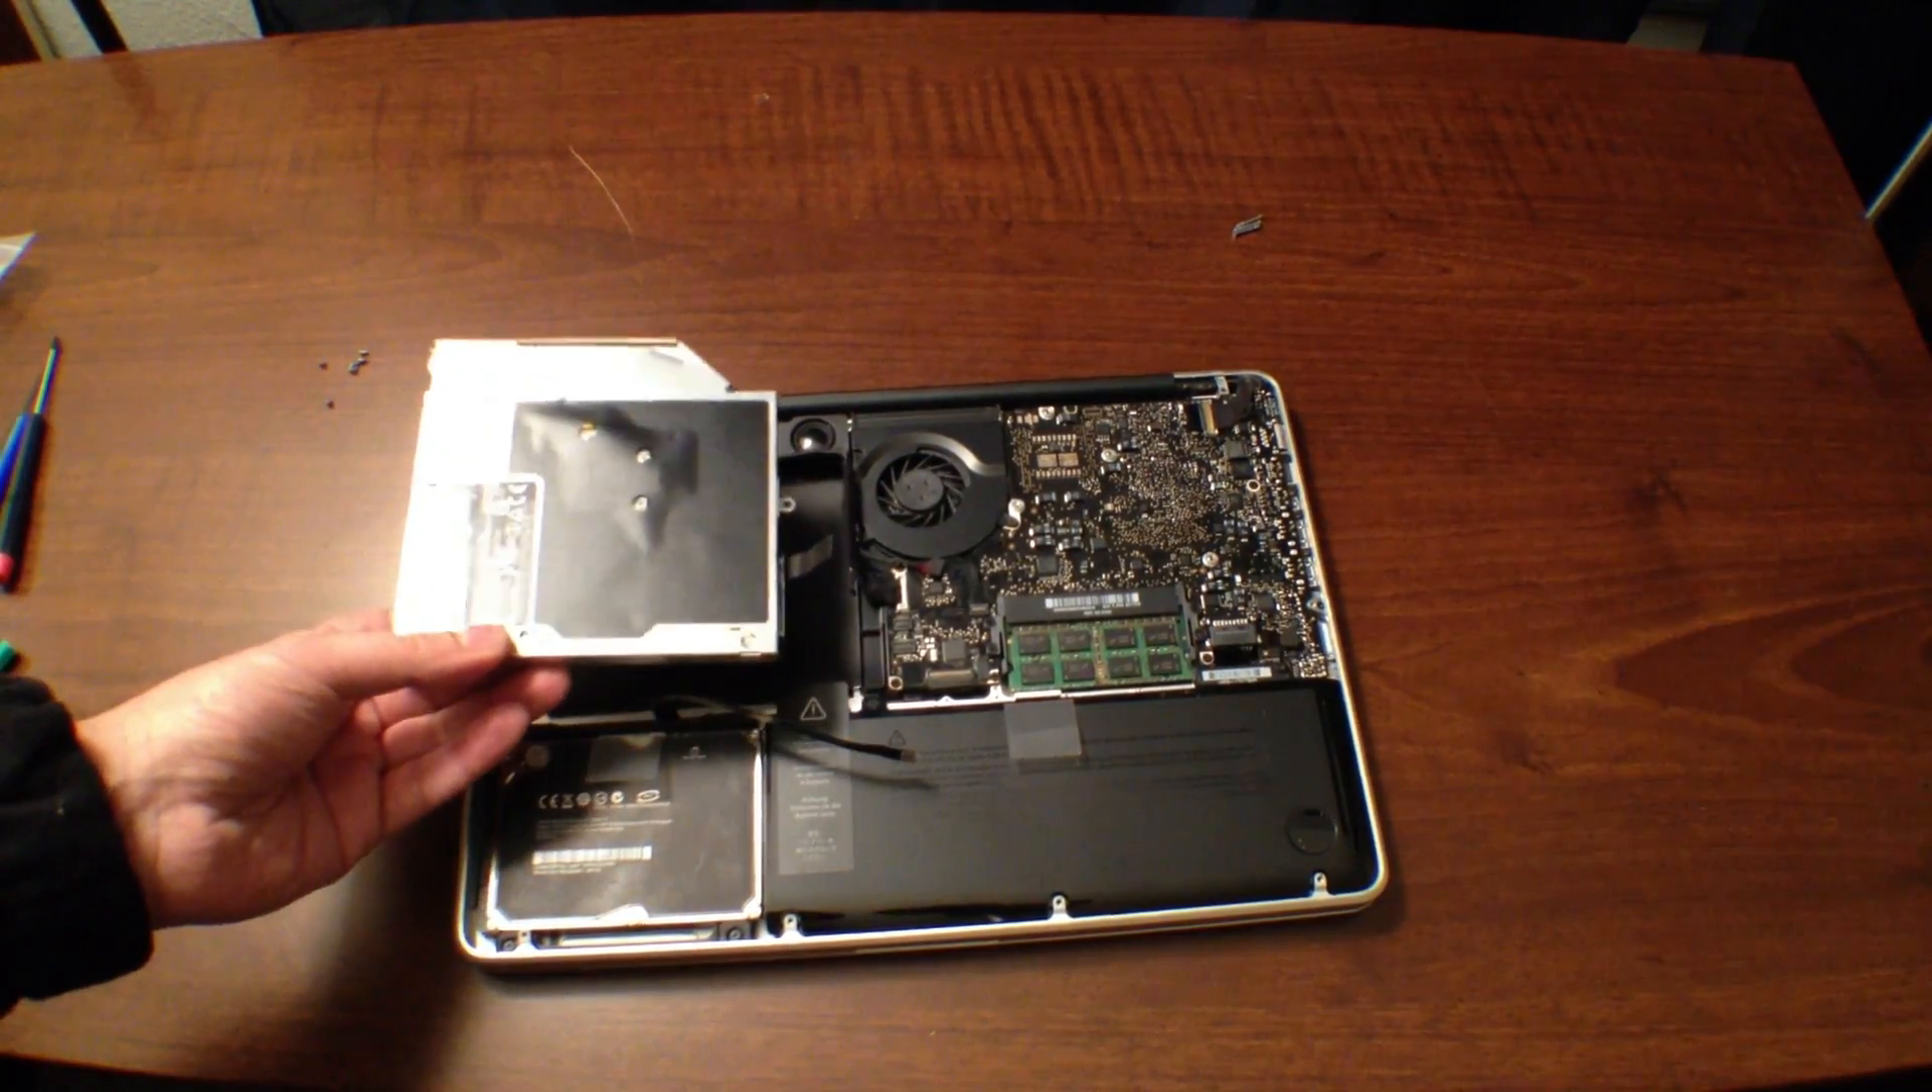There we have the disk drive. It's popped out of the MacBook Pro.